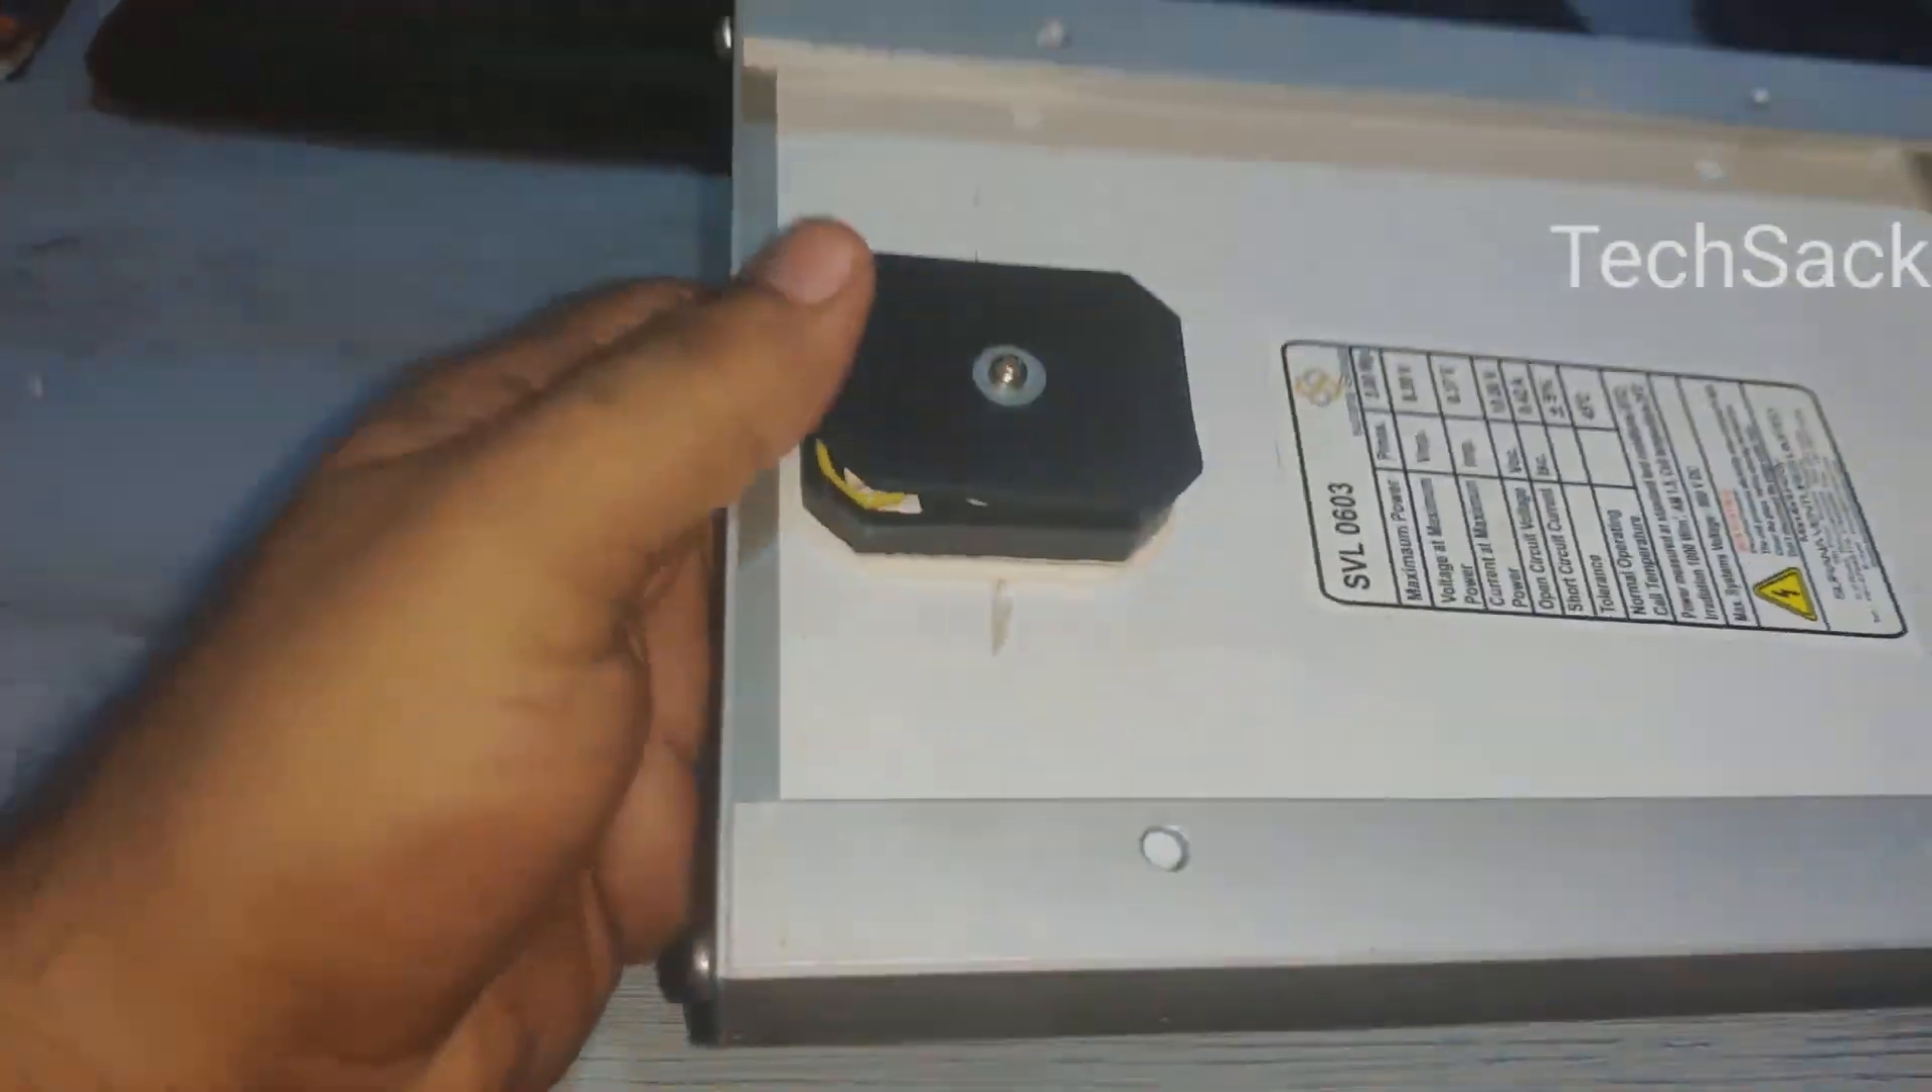I have closed the case but I see some gap in between this cover.